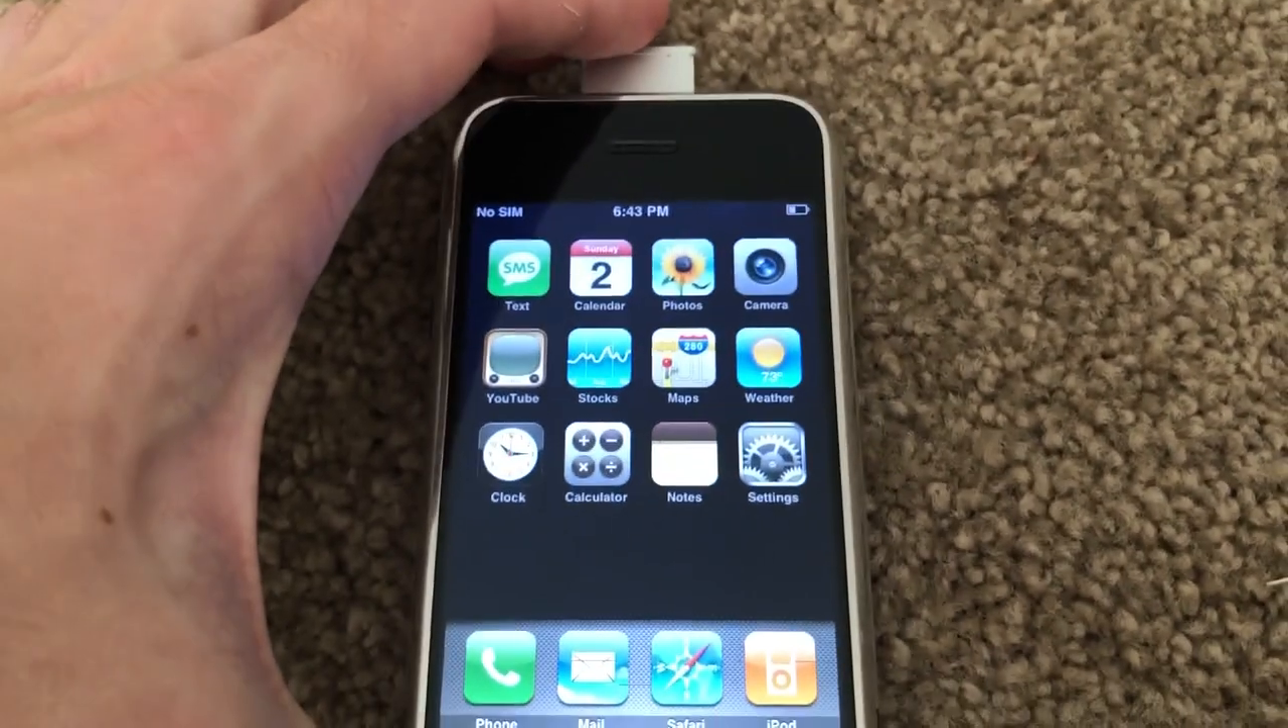You can see it still got no SIM there but we're gonna go ahead and install that SIM card and I'll show you exactly what it does.